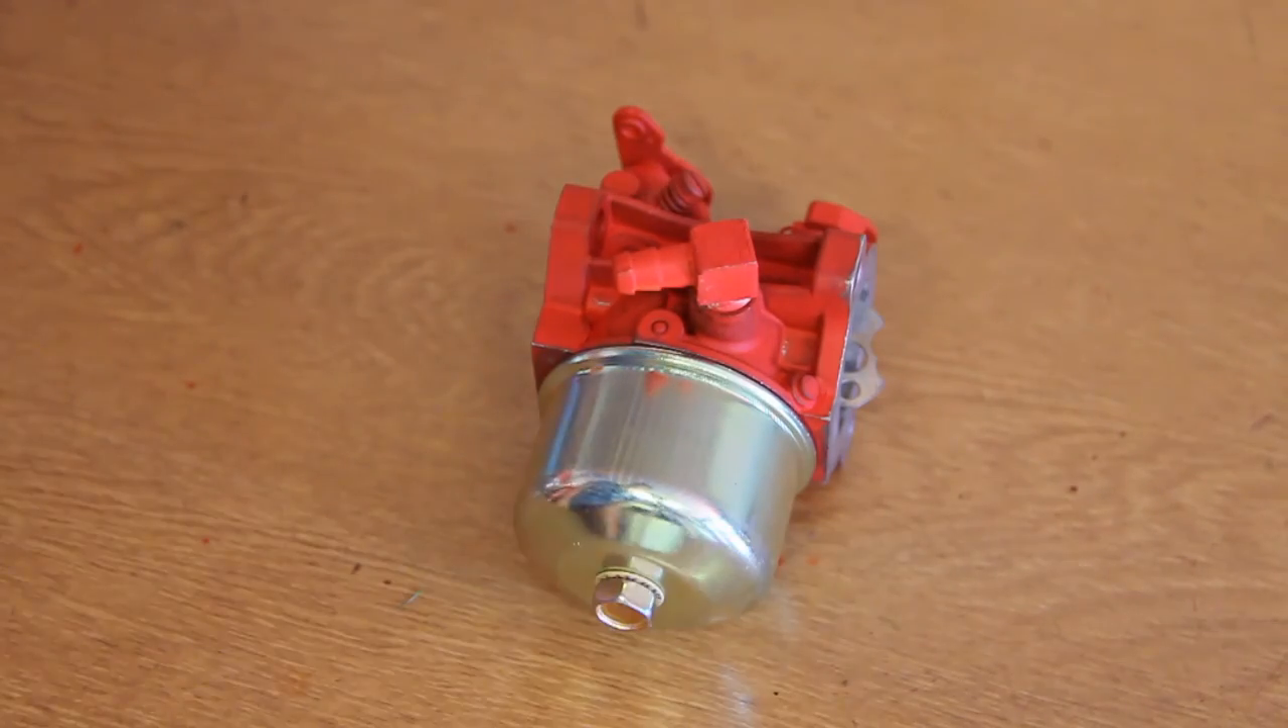So that is your new float bowl installed on a Briggs & Stratton carburetor.